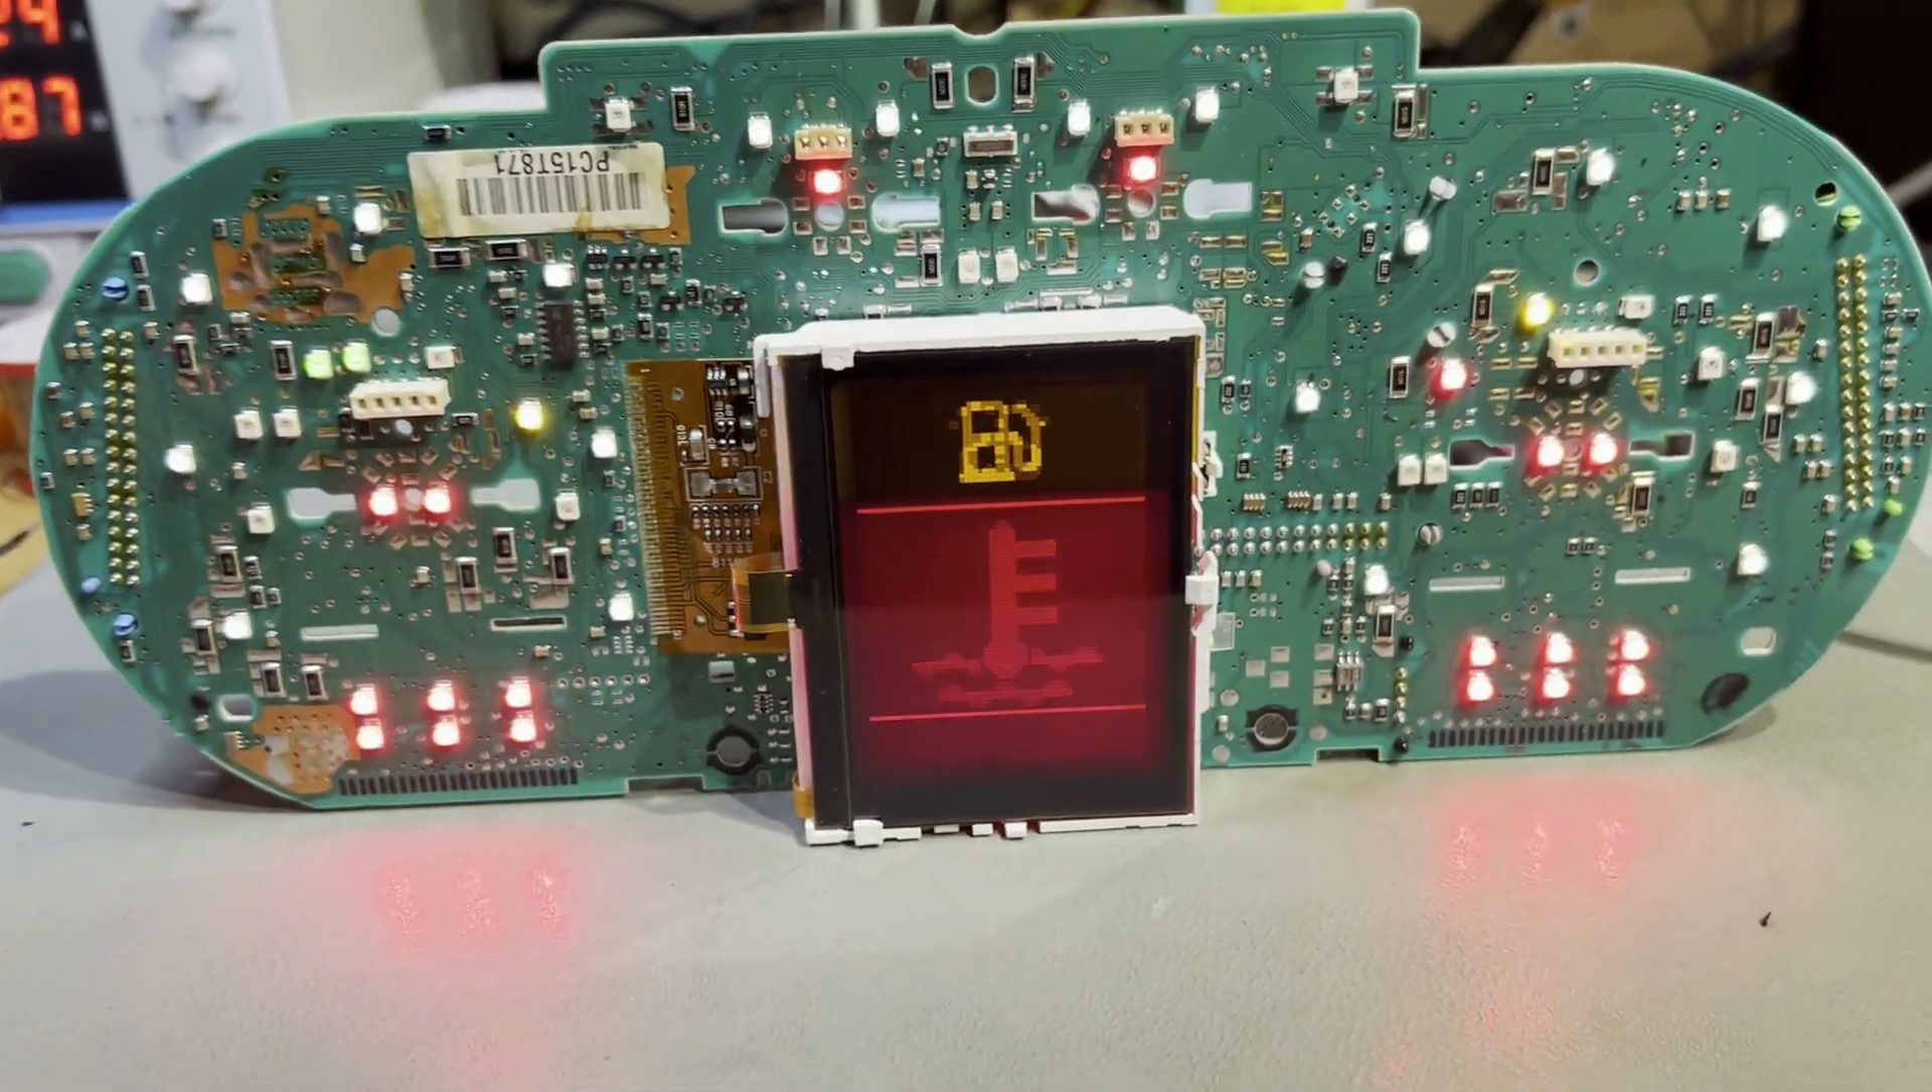Display installed. Working as it should on the bench.